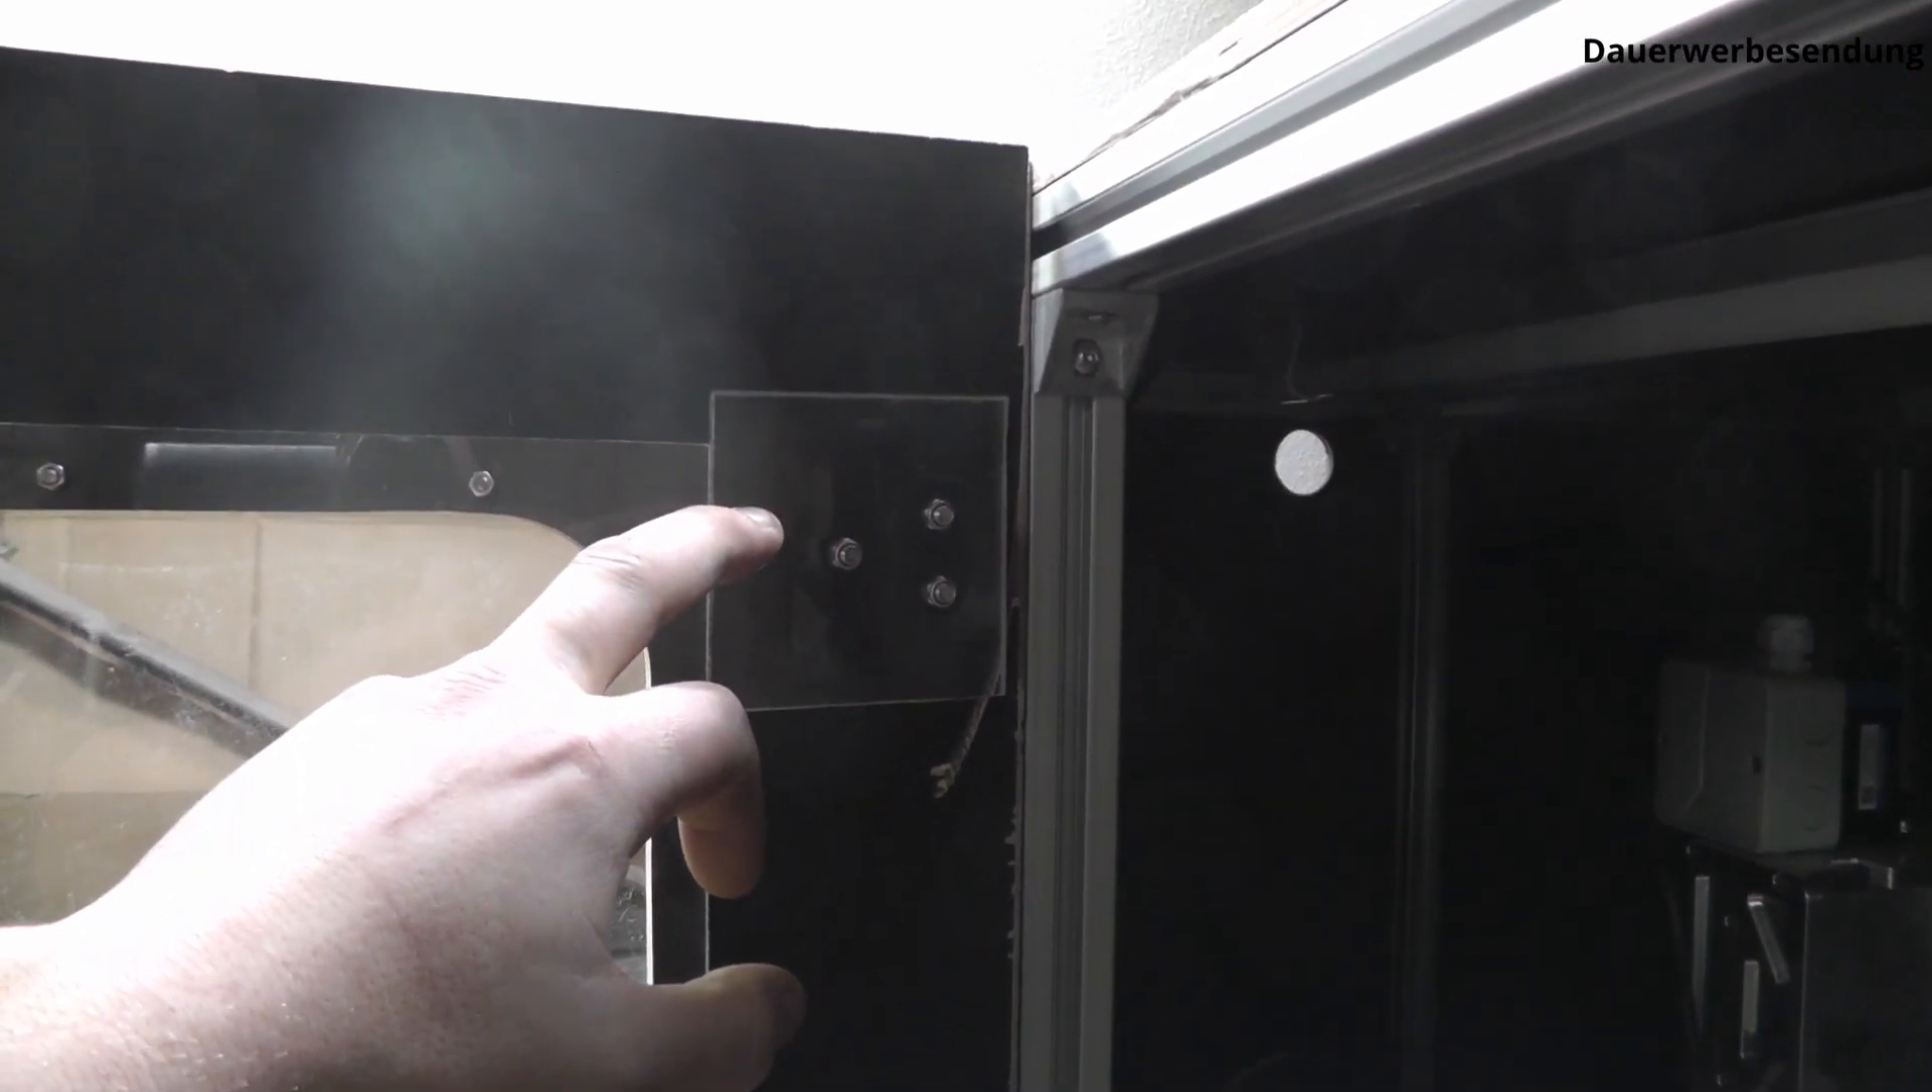Auf den Innenseiten der Türen habe ich an den Scharnieren noch ein Stück Polycarbonat eingesetzt und dort die Schrauben durchgesteckt als Lastverteilung.